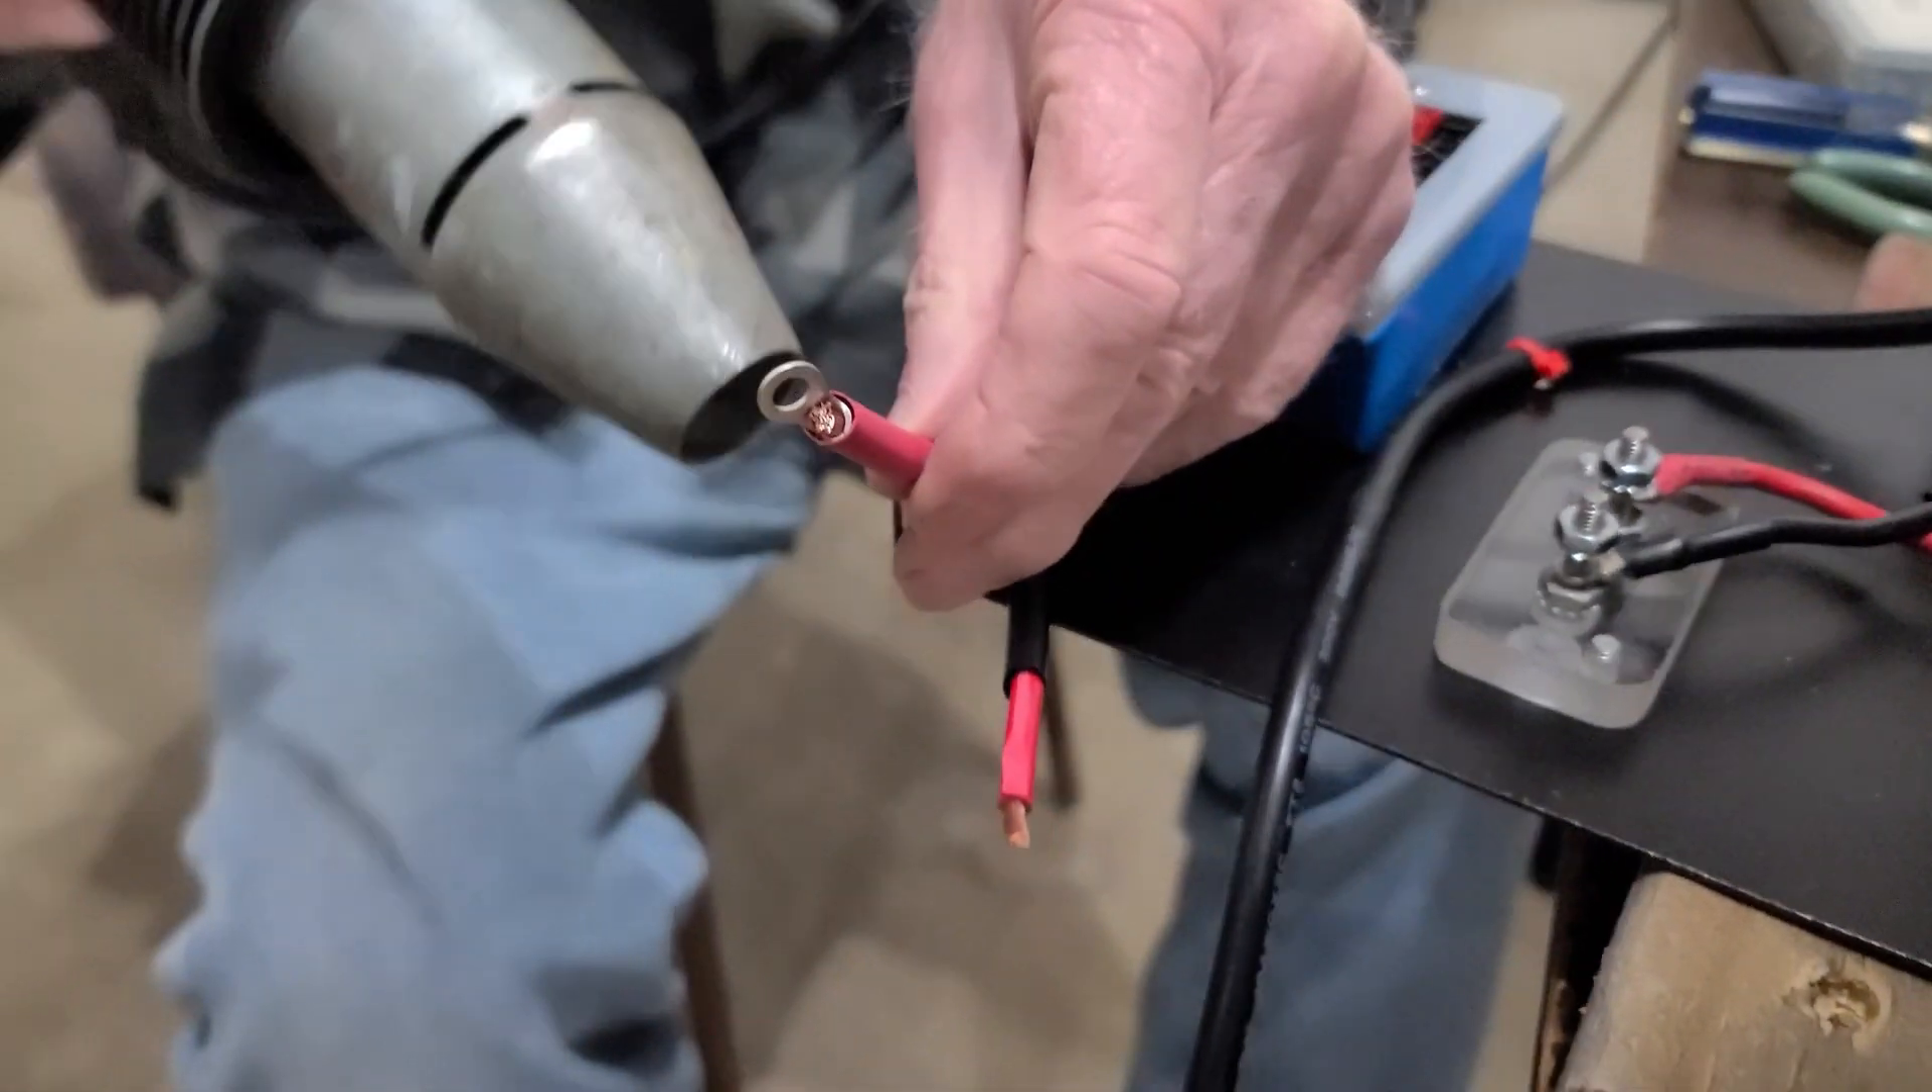So we've got the two wires installed for positive and negative.